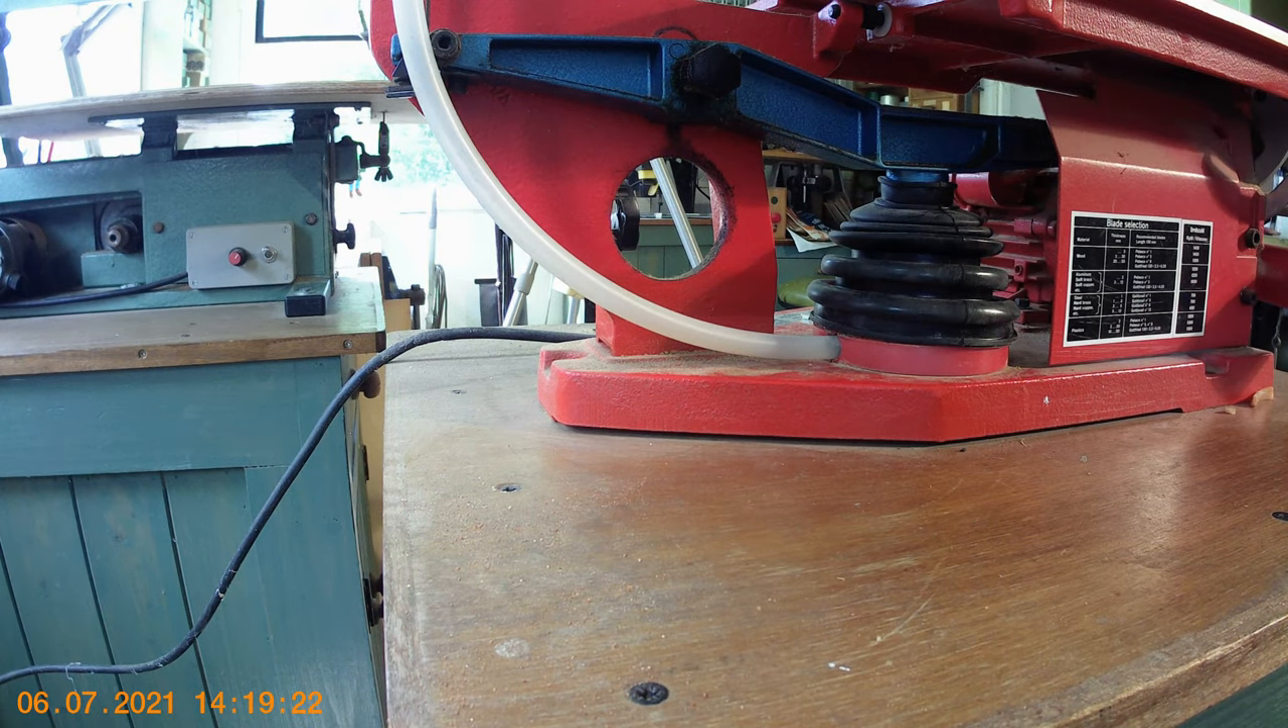That's the bellows fitted in place.